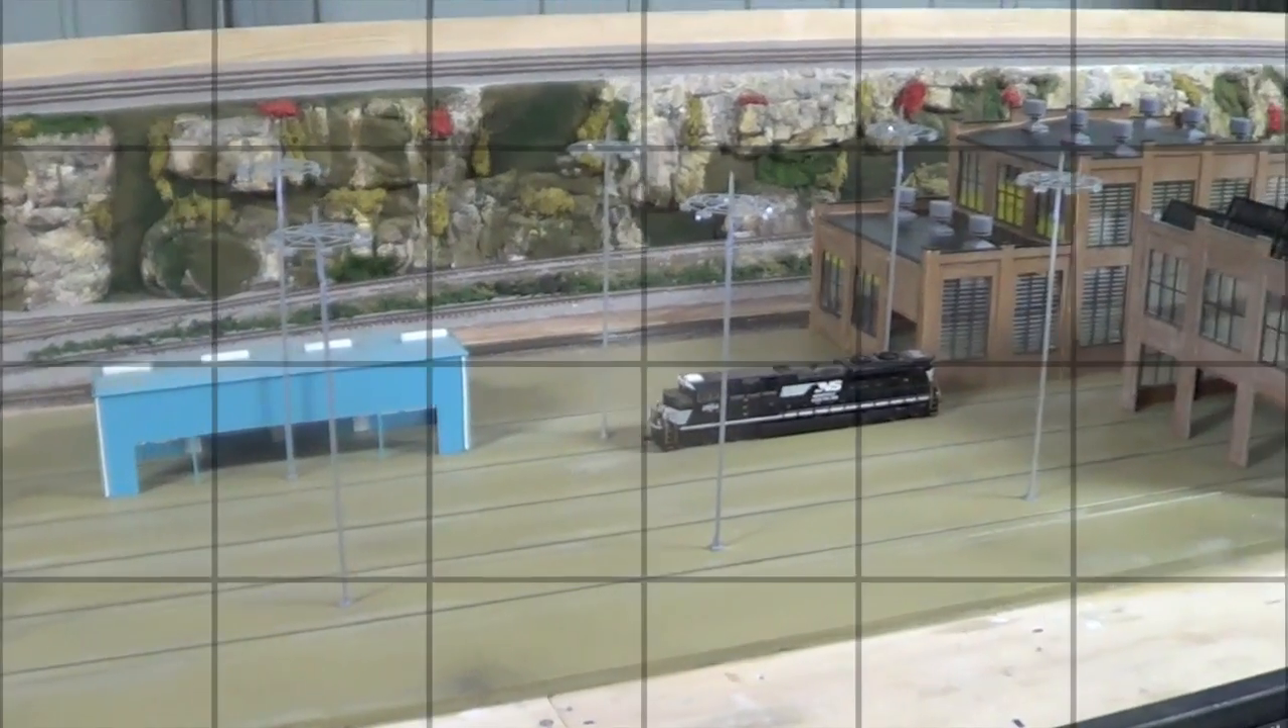Okay guys, I've now finished installing the lights.